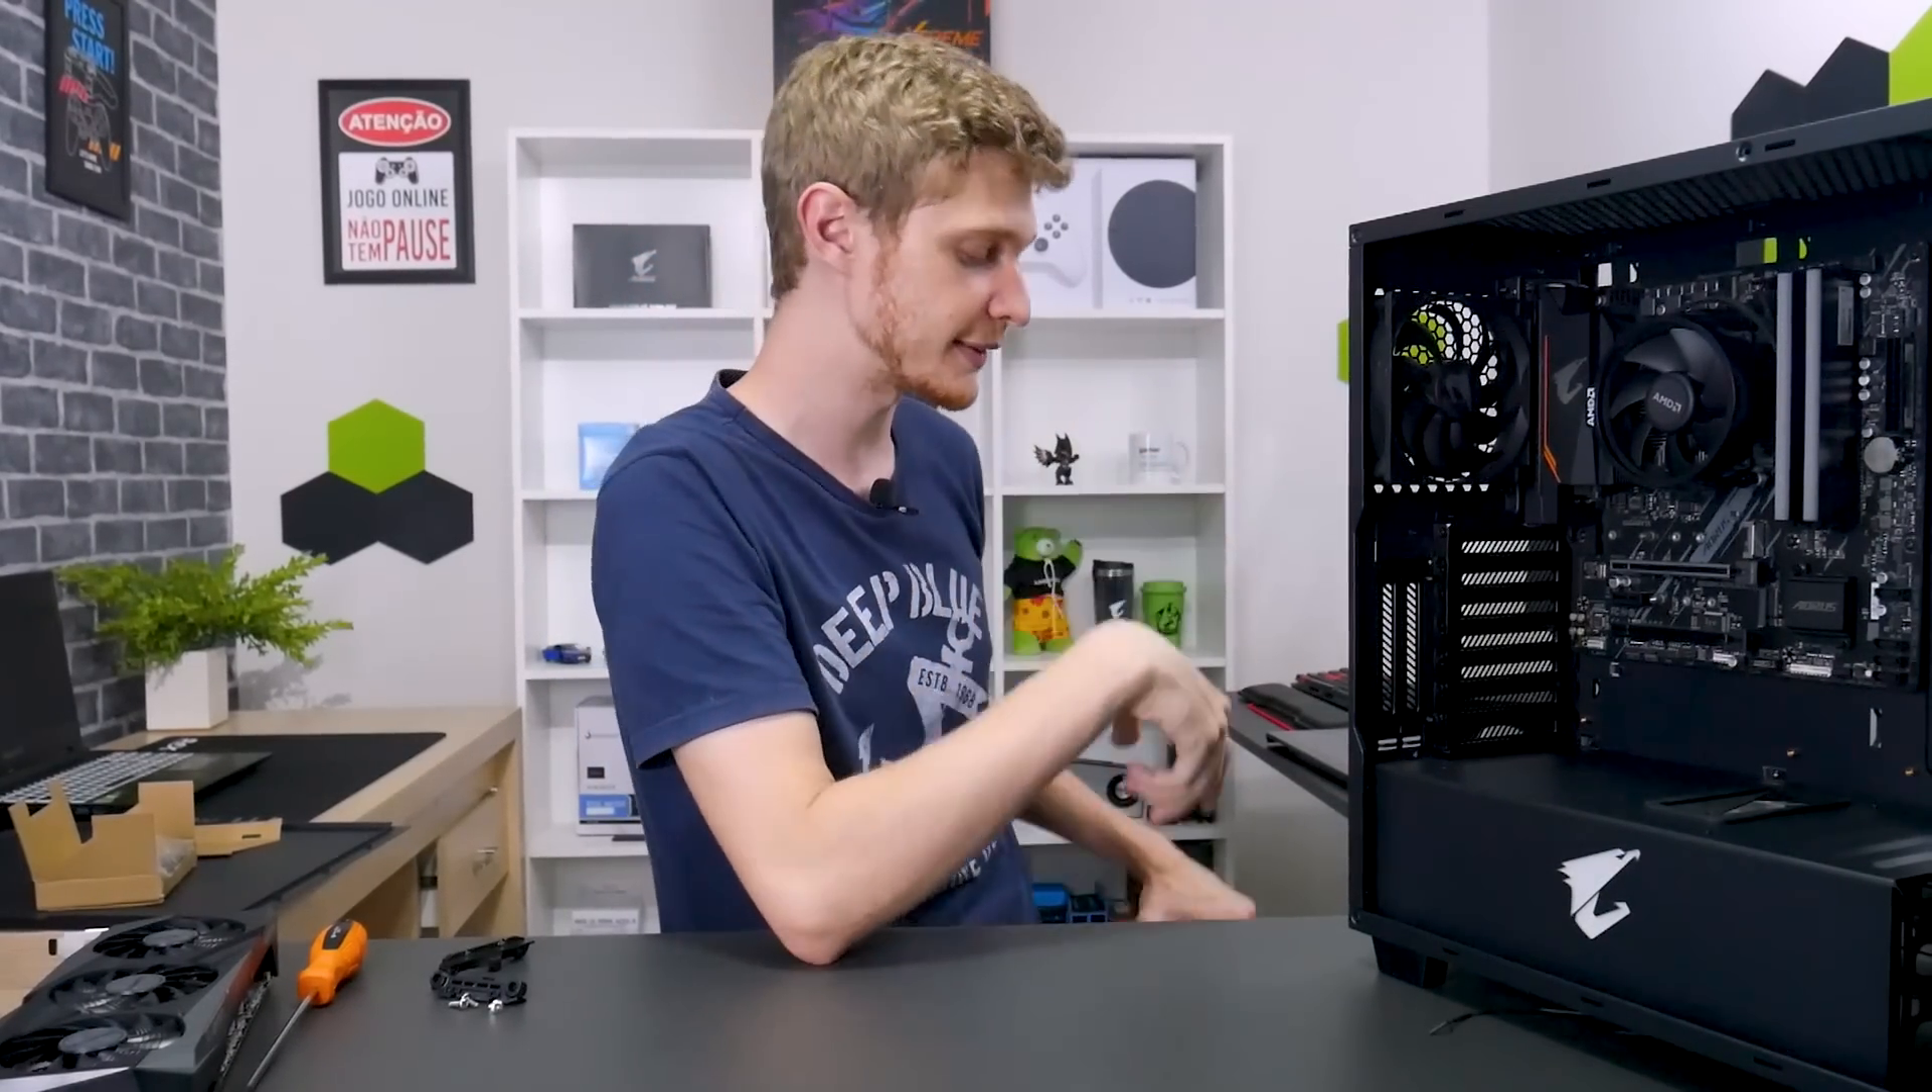A gente já colocou a placa-mãe no gabinete.